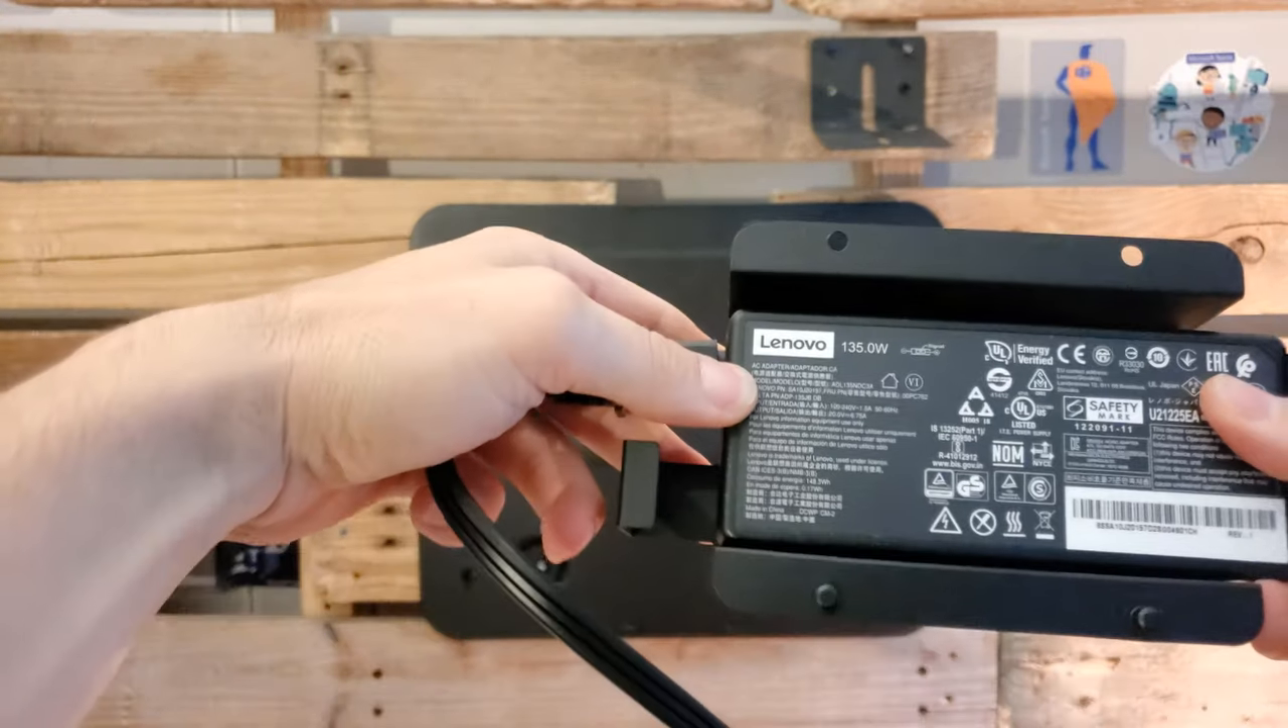We will slide the power supply right in like so. You can see it fits in there like that.